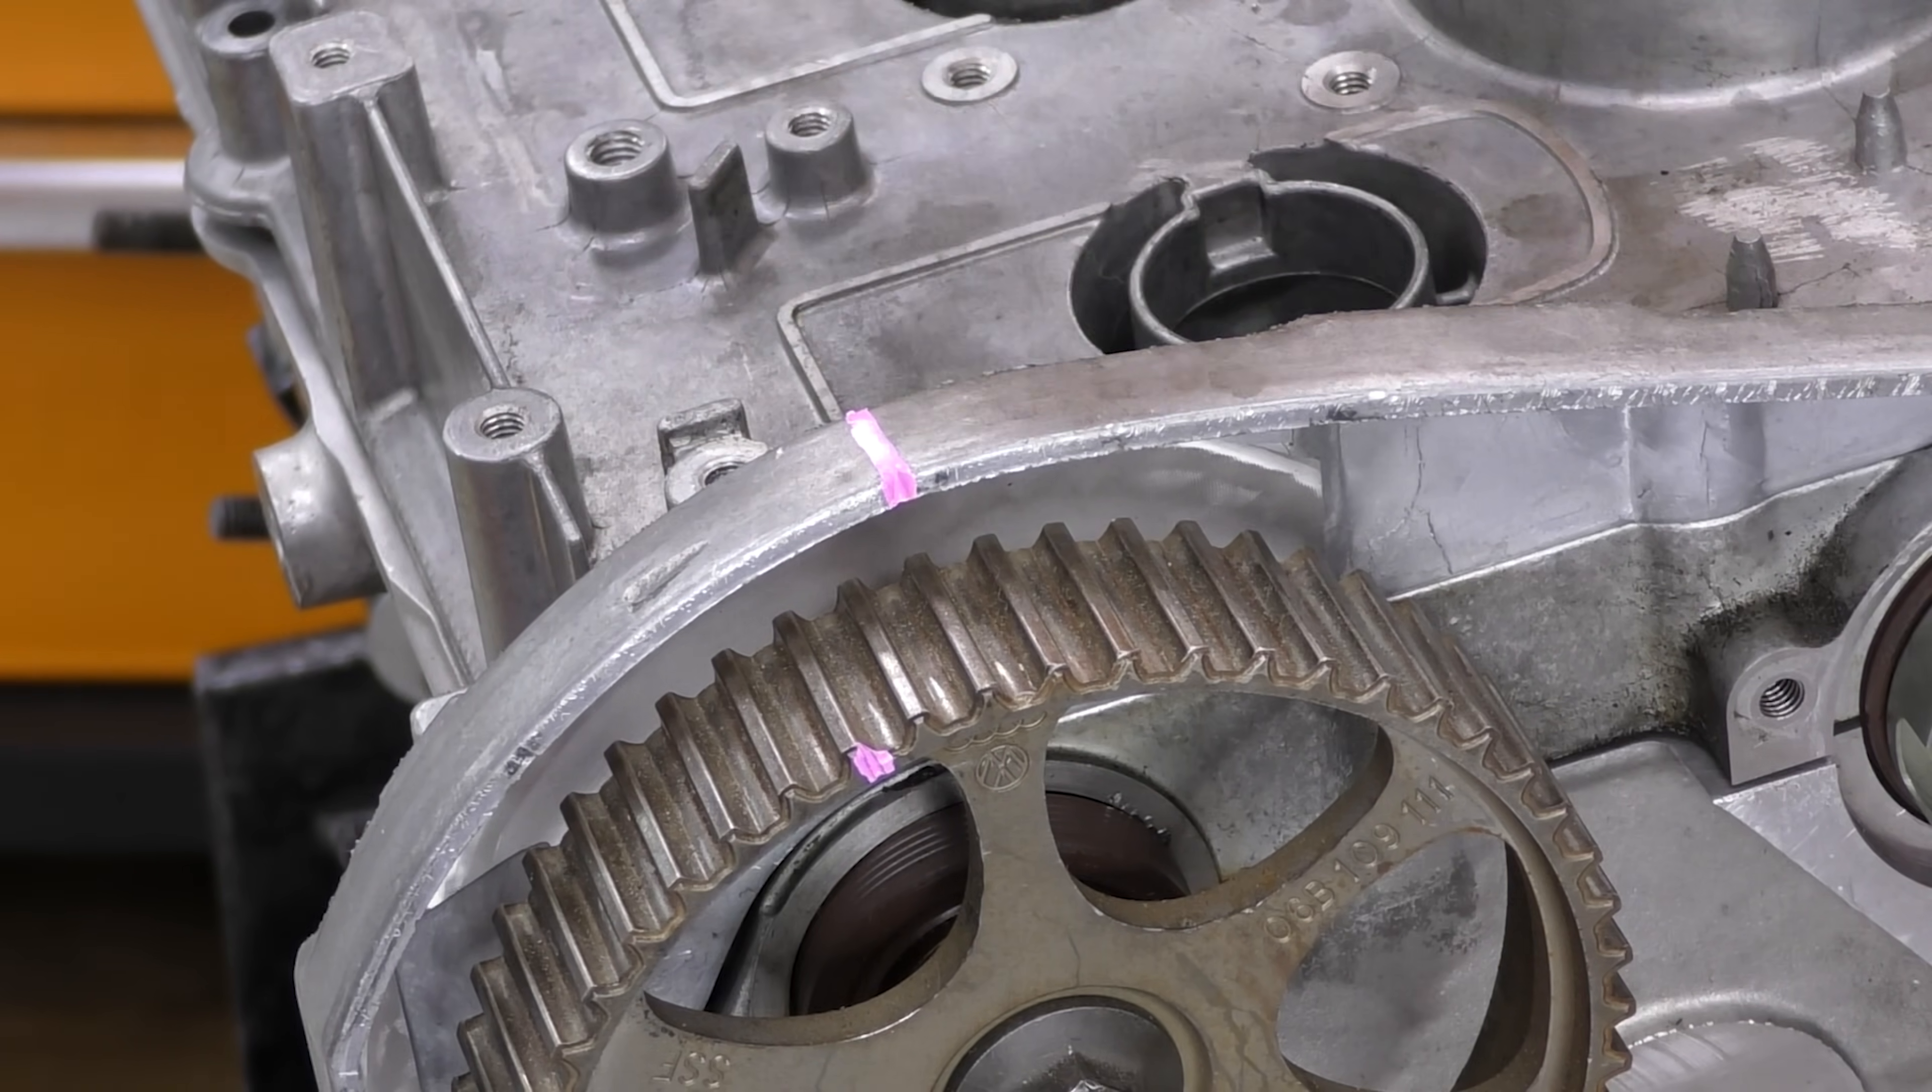Our mark for our exhaust camshaft actually lines up with a mark on our valve cover.